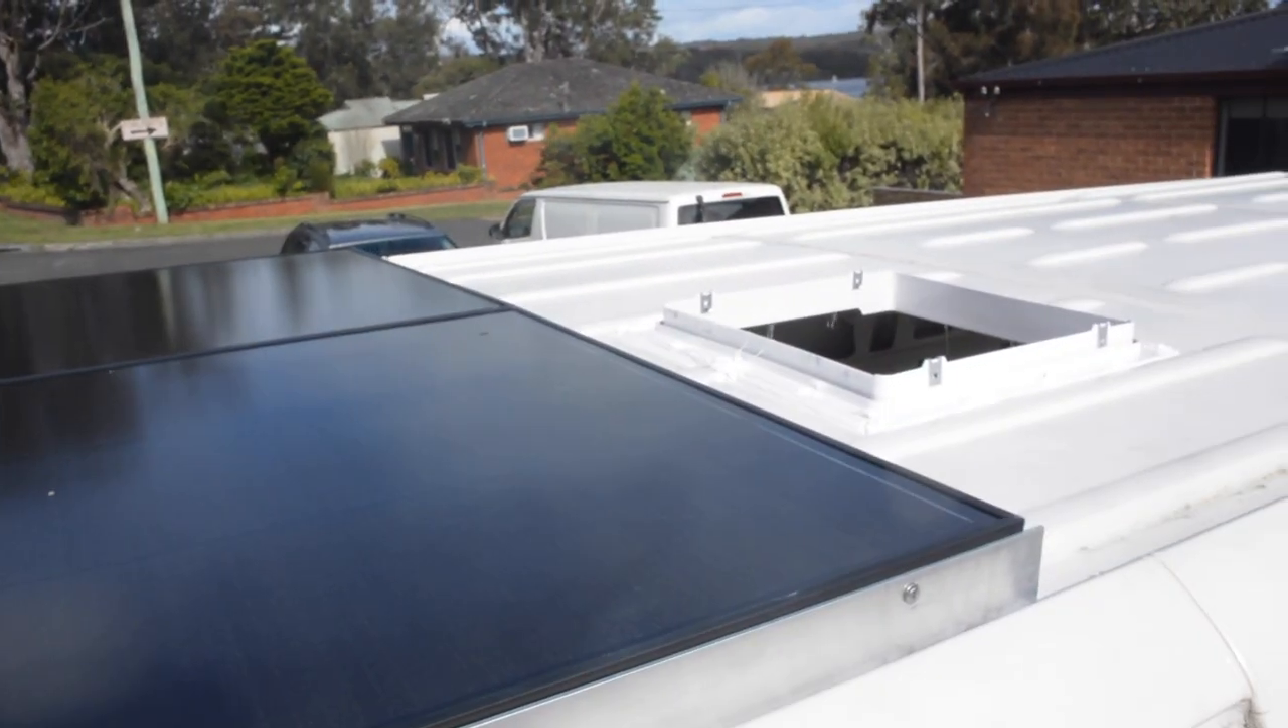I've got the panels on. I've got the fan cut out.